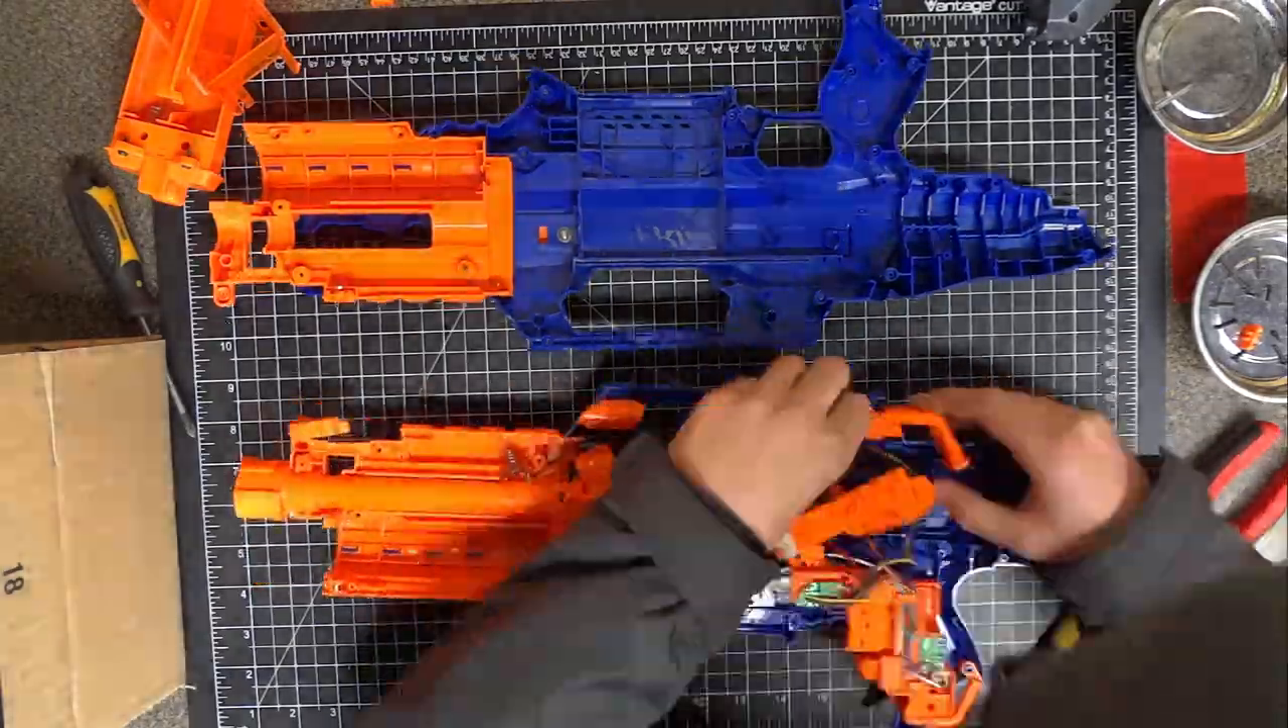At this point I have the Nerf gun open.